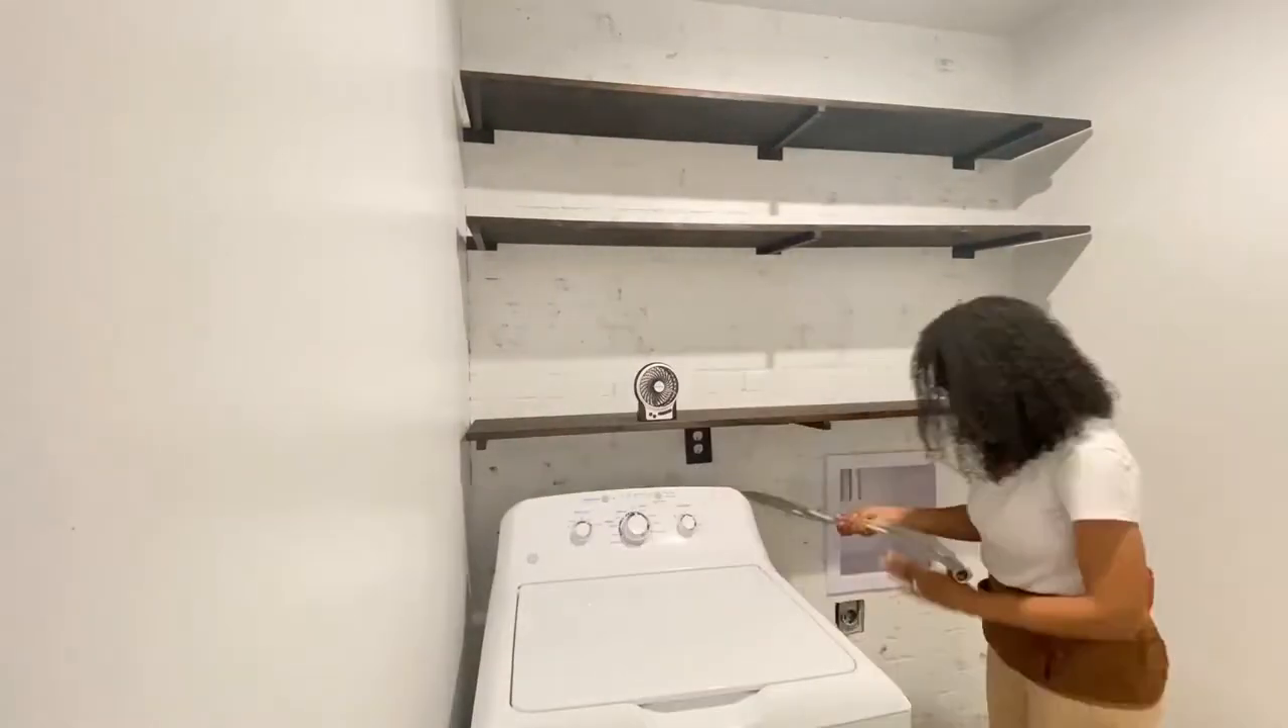And here's the final product of the shelf install.